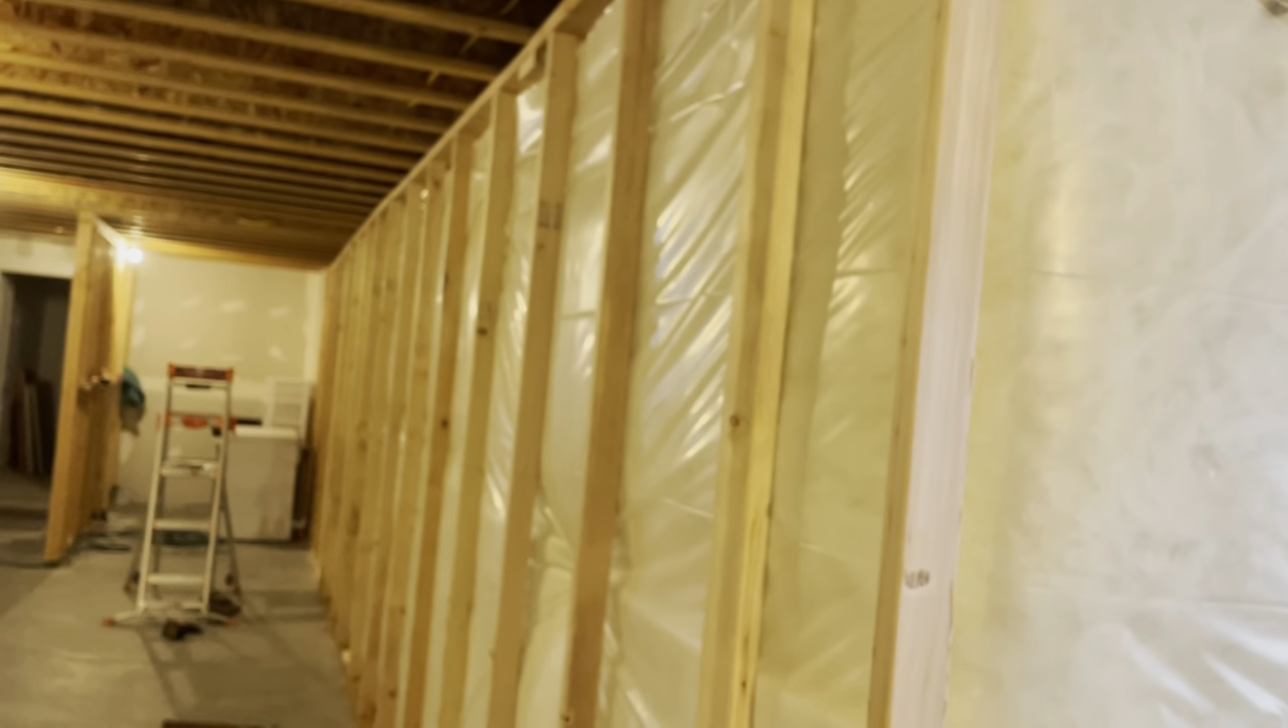All right, there you go. We got a wall framed.